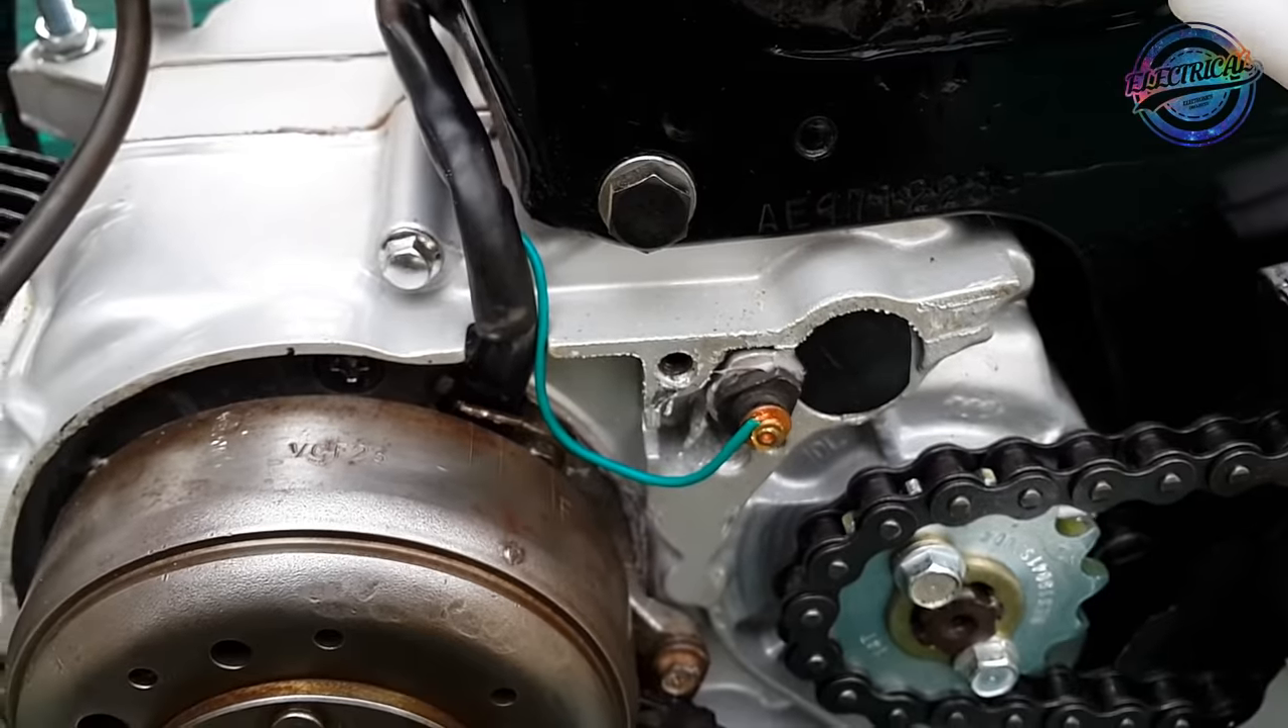جو نیوٹرل کی وائر آ رہی ہے وہاں سے اس کو میں نے یہاں کنیکٹ کر دیا ہے۔